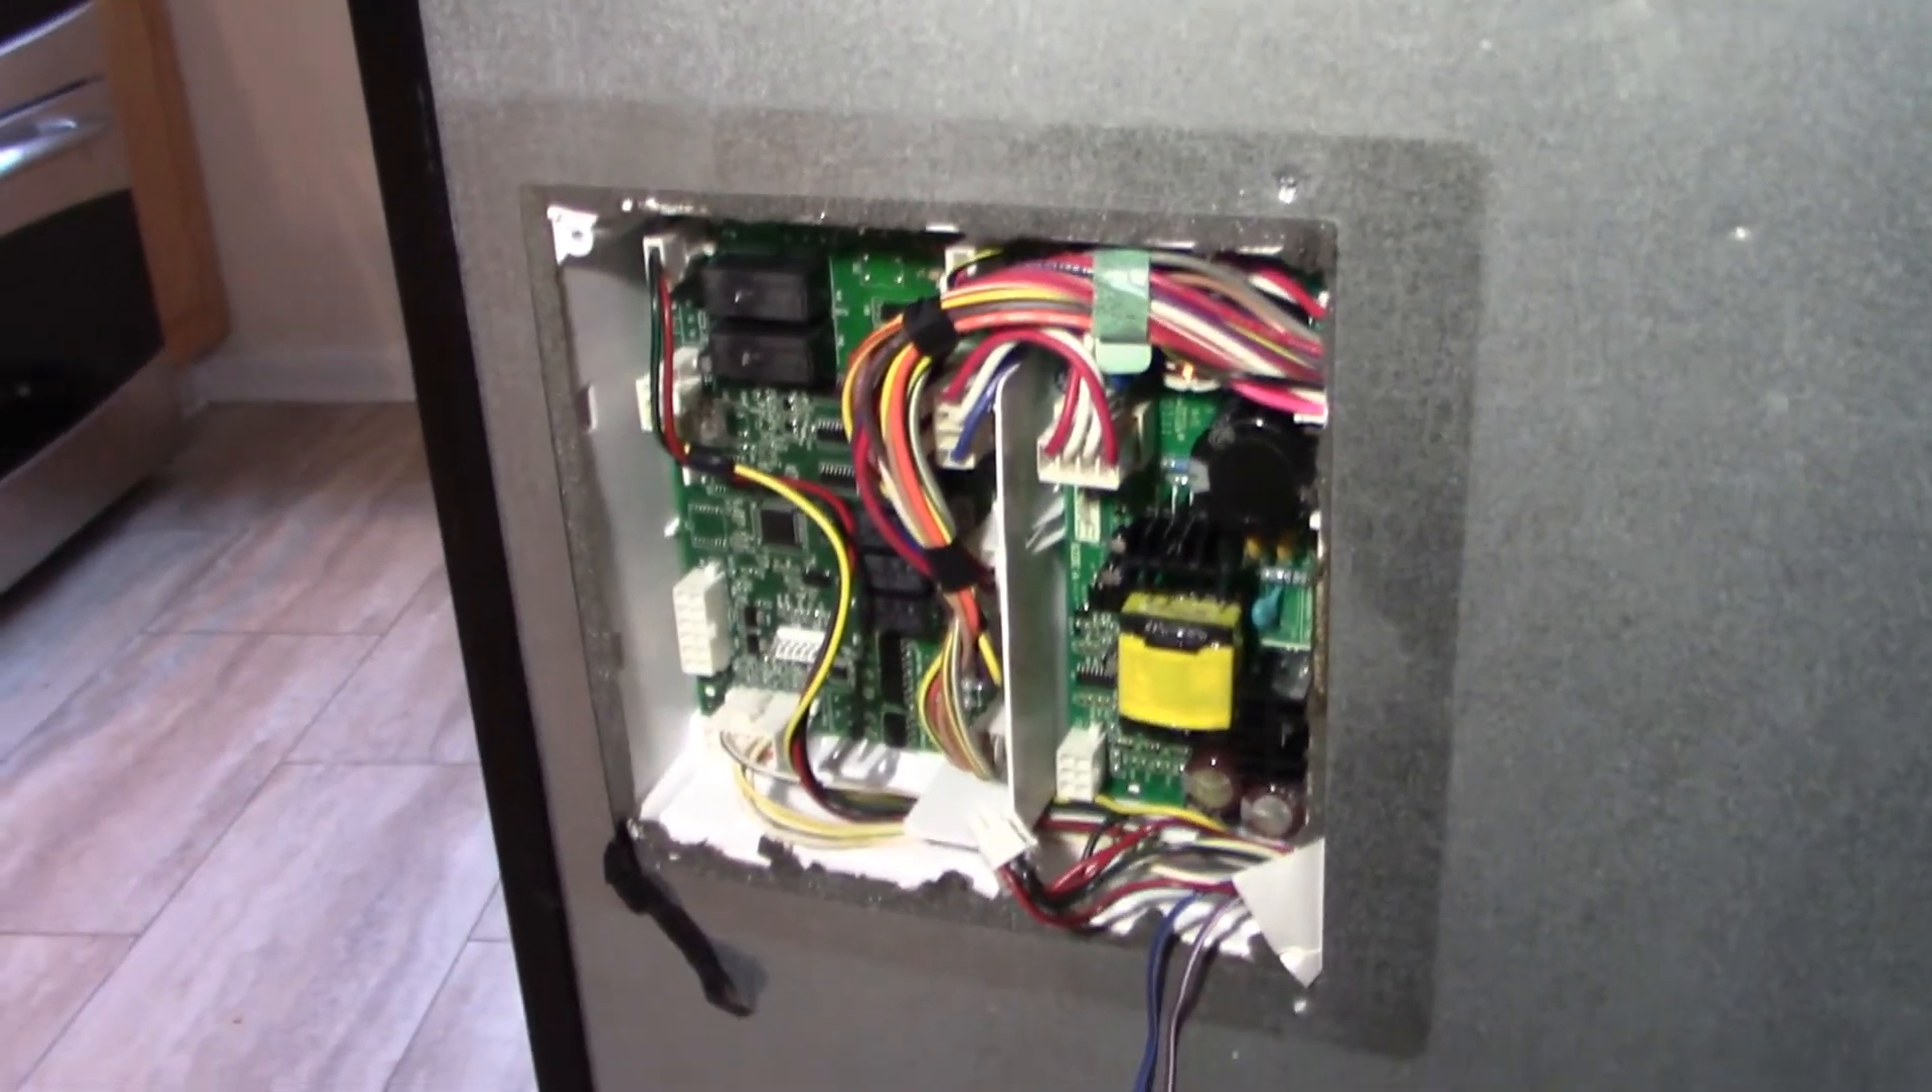Took the cover off of the control panel.